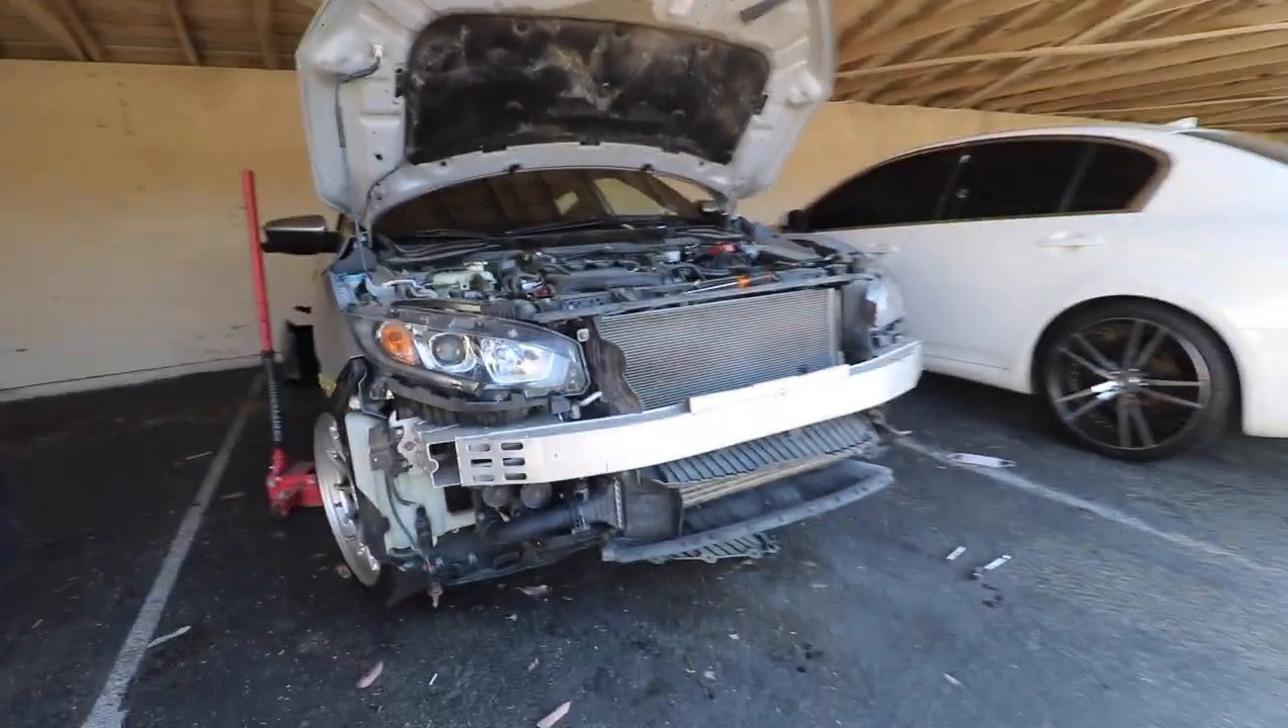Obviously you can see that we took the bumper off.